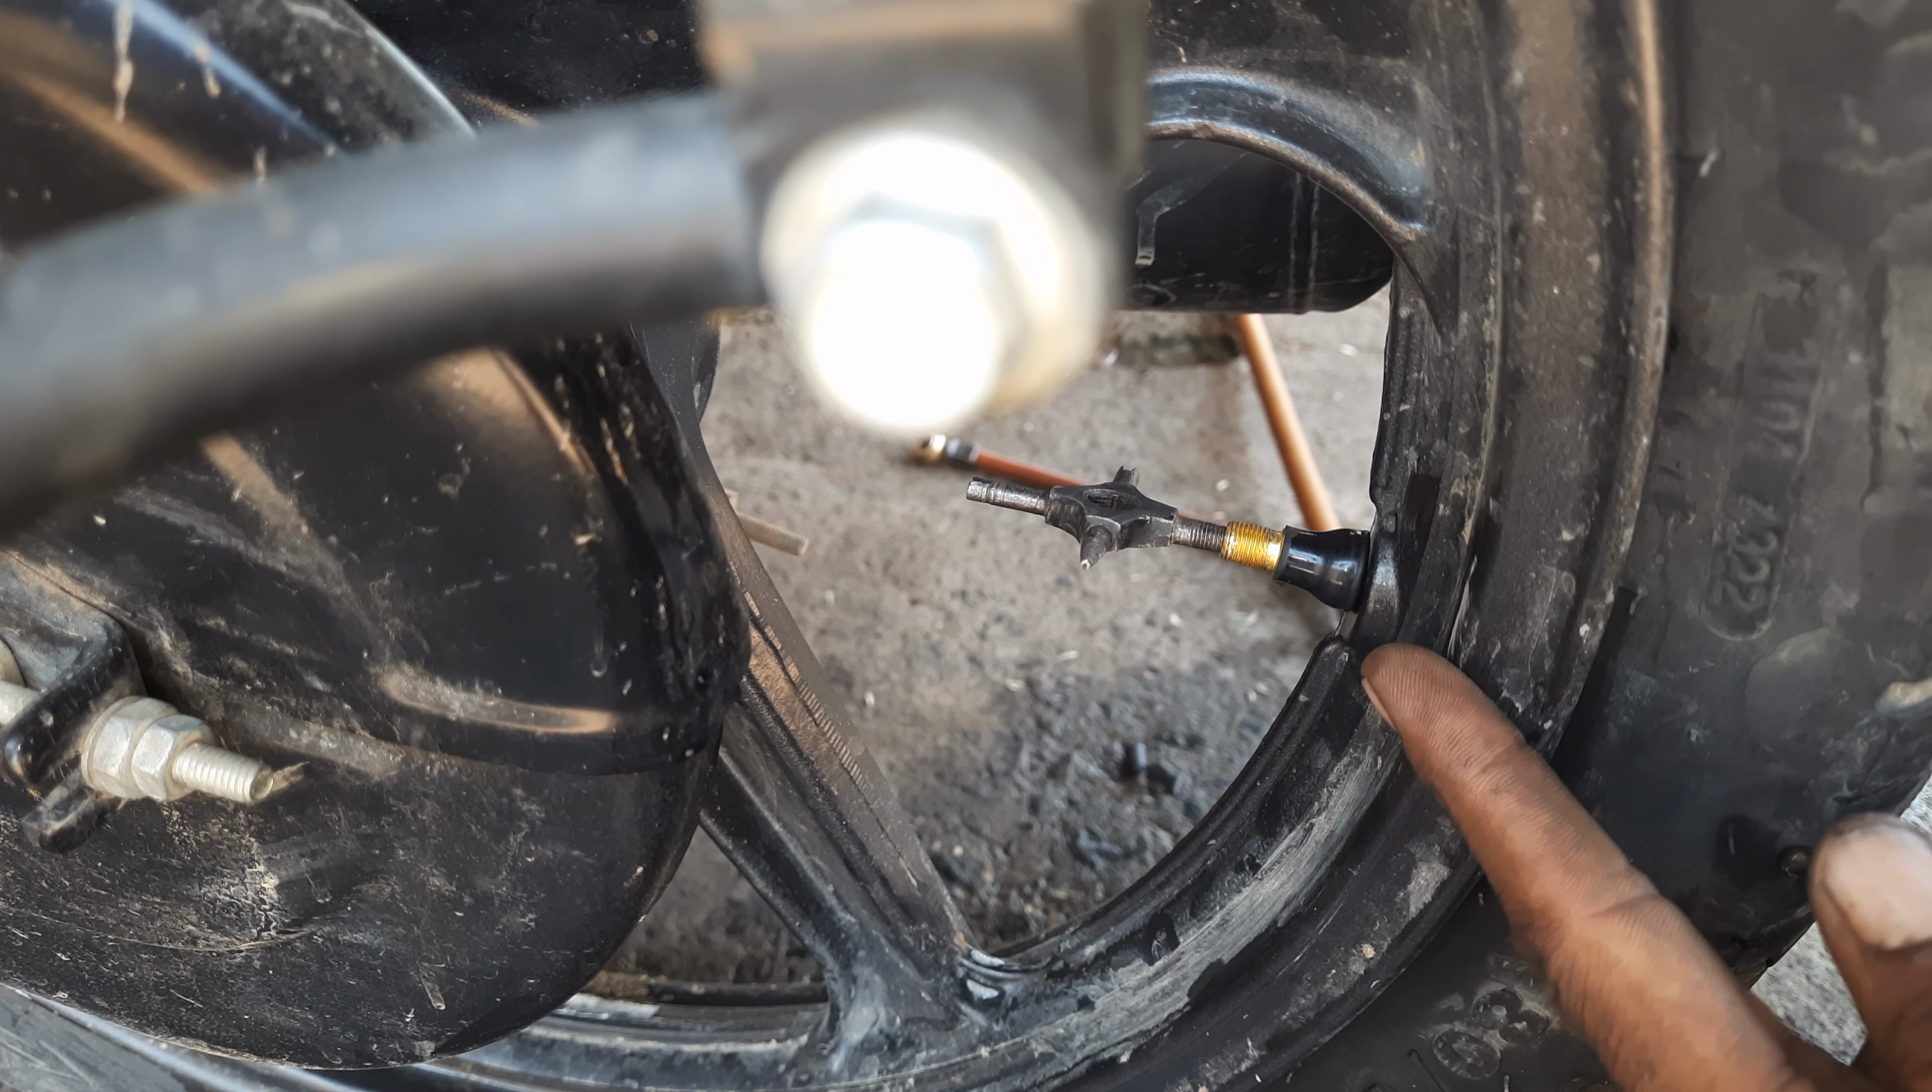तो देखिए दोस्तों हमने यहां पर नया जो वाल्व है वह लगा दिया है।